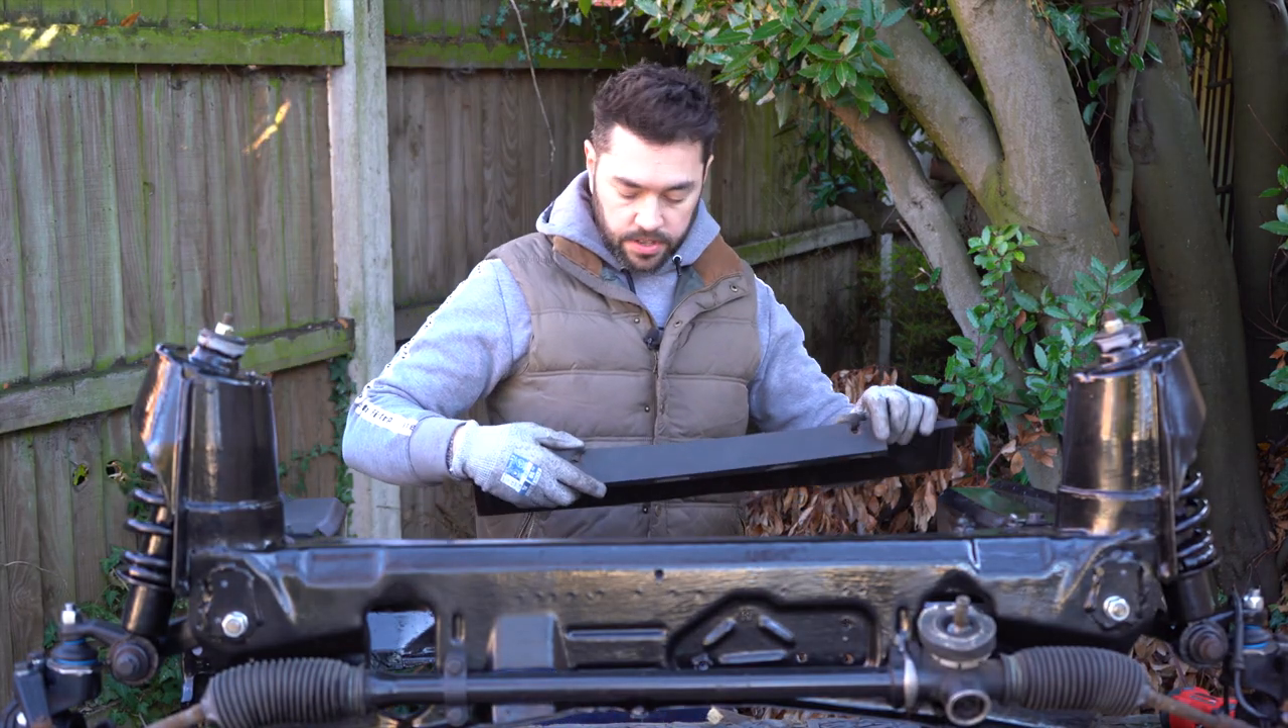Right, so pretty much the last thing to go back on is the front splash guard.